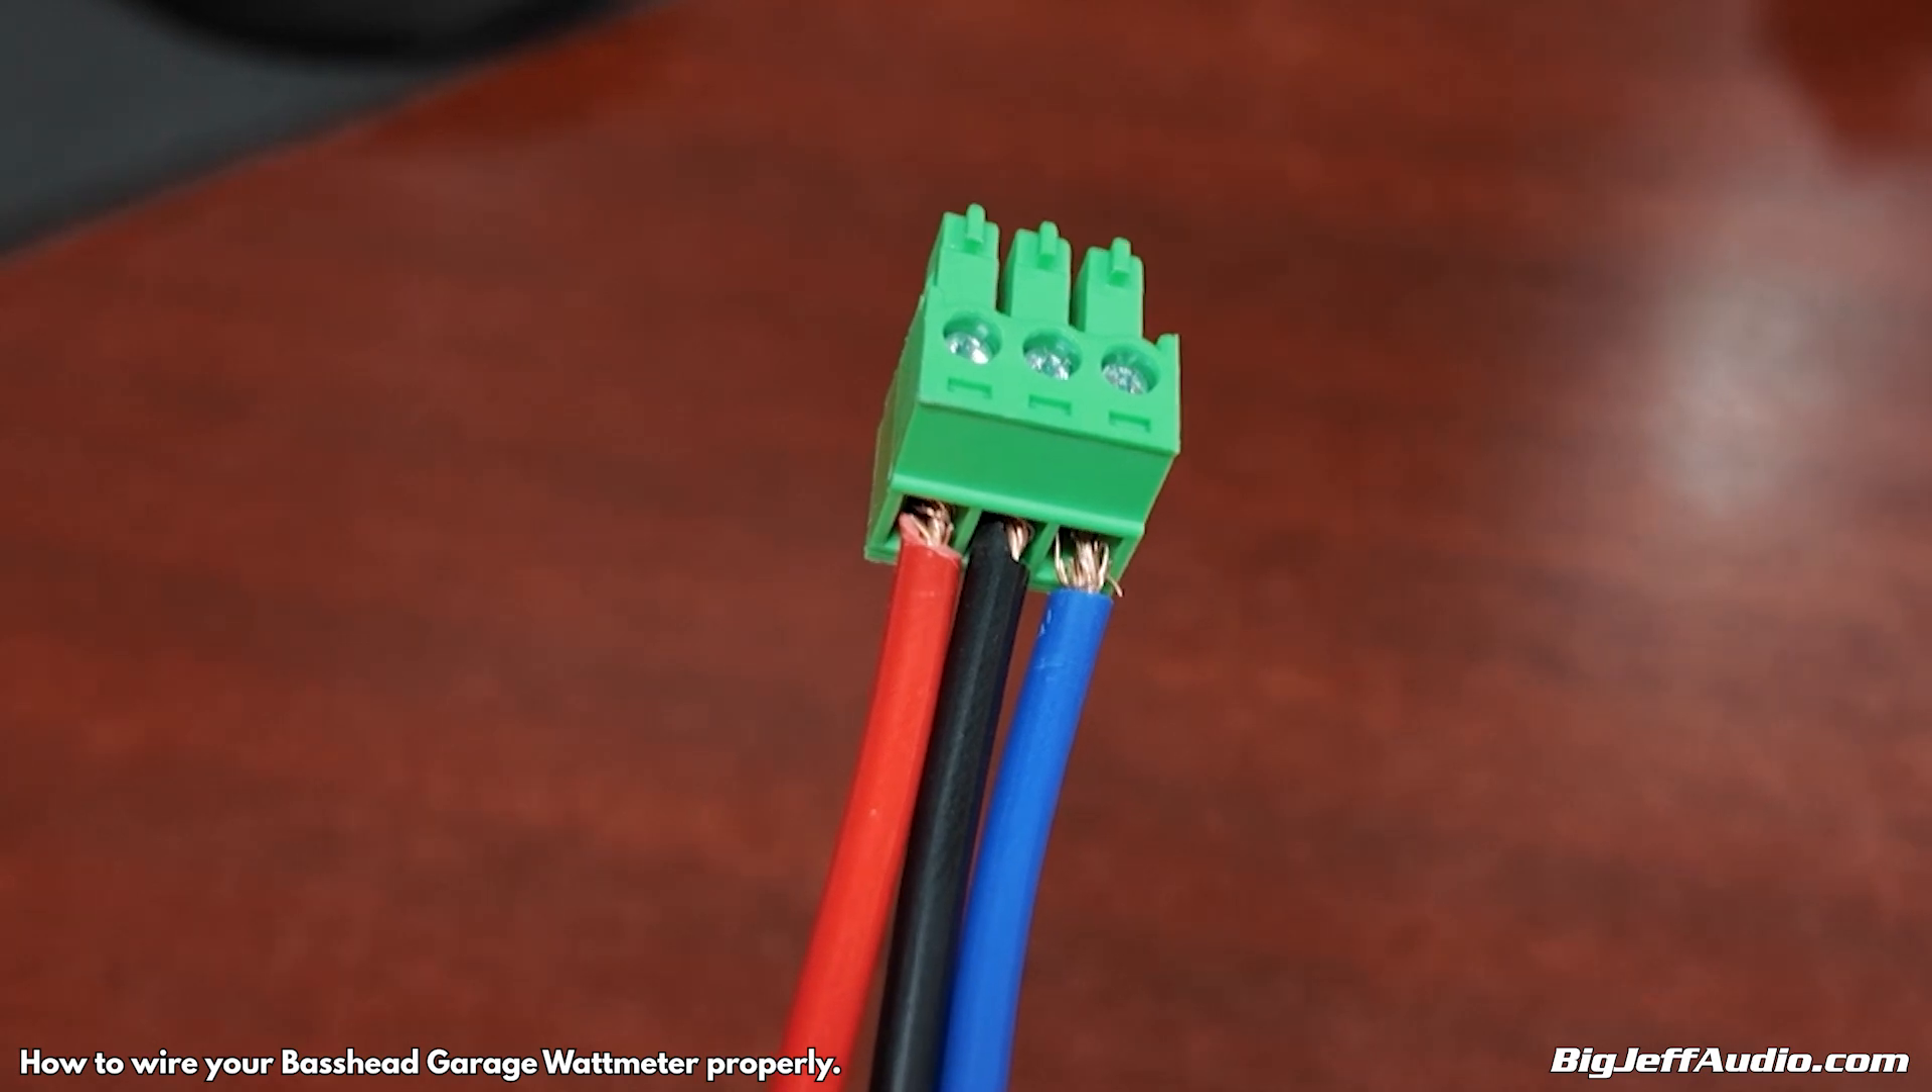I've done it on purpose where there is some wire sticking out that is no good because if the power and ground touch enough you will short this out.